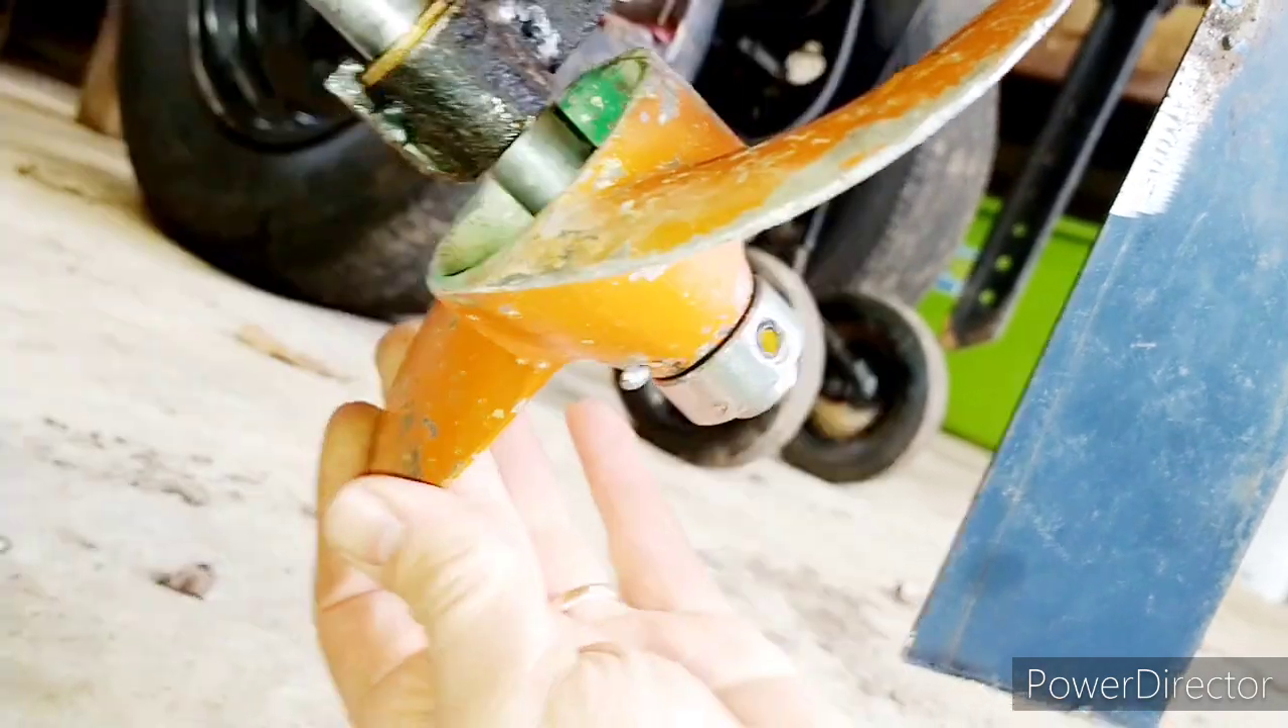And just for good measure, I put a 5-8 collar on the back to keep everything from moving.